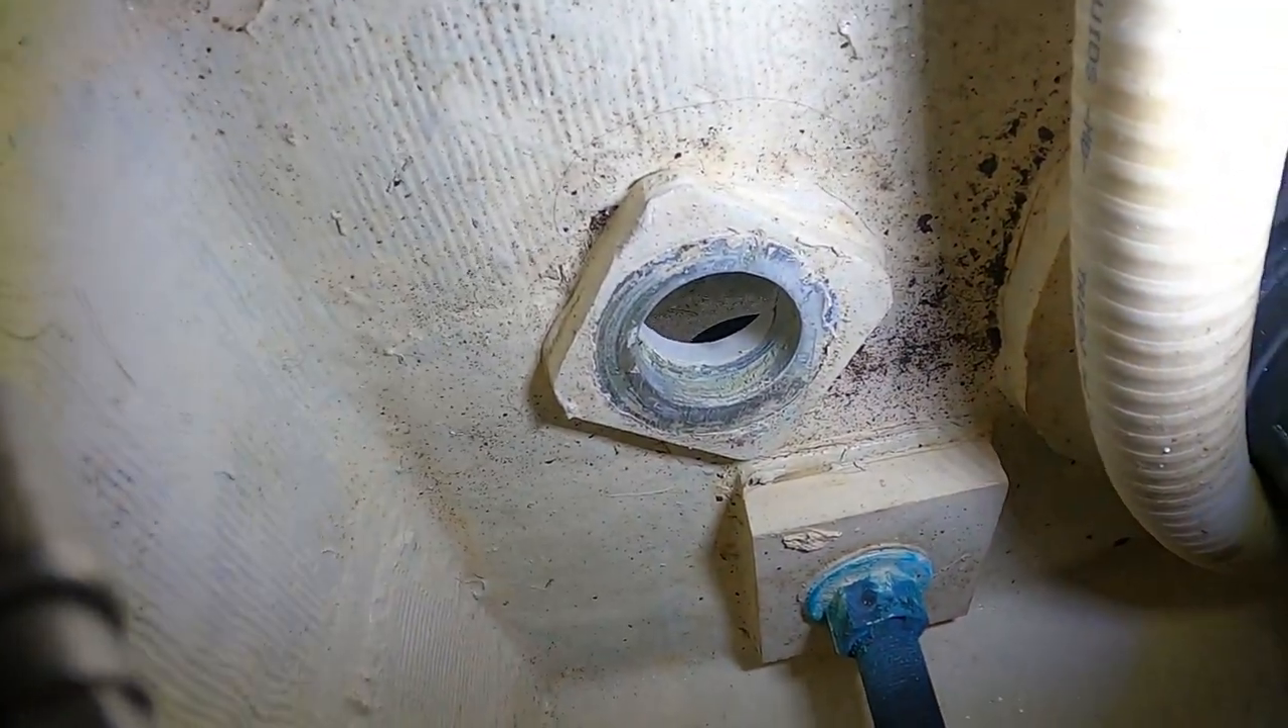The gasket has been removed. The rubber gasket's been removed from the hole.